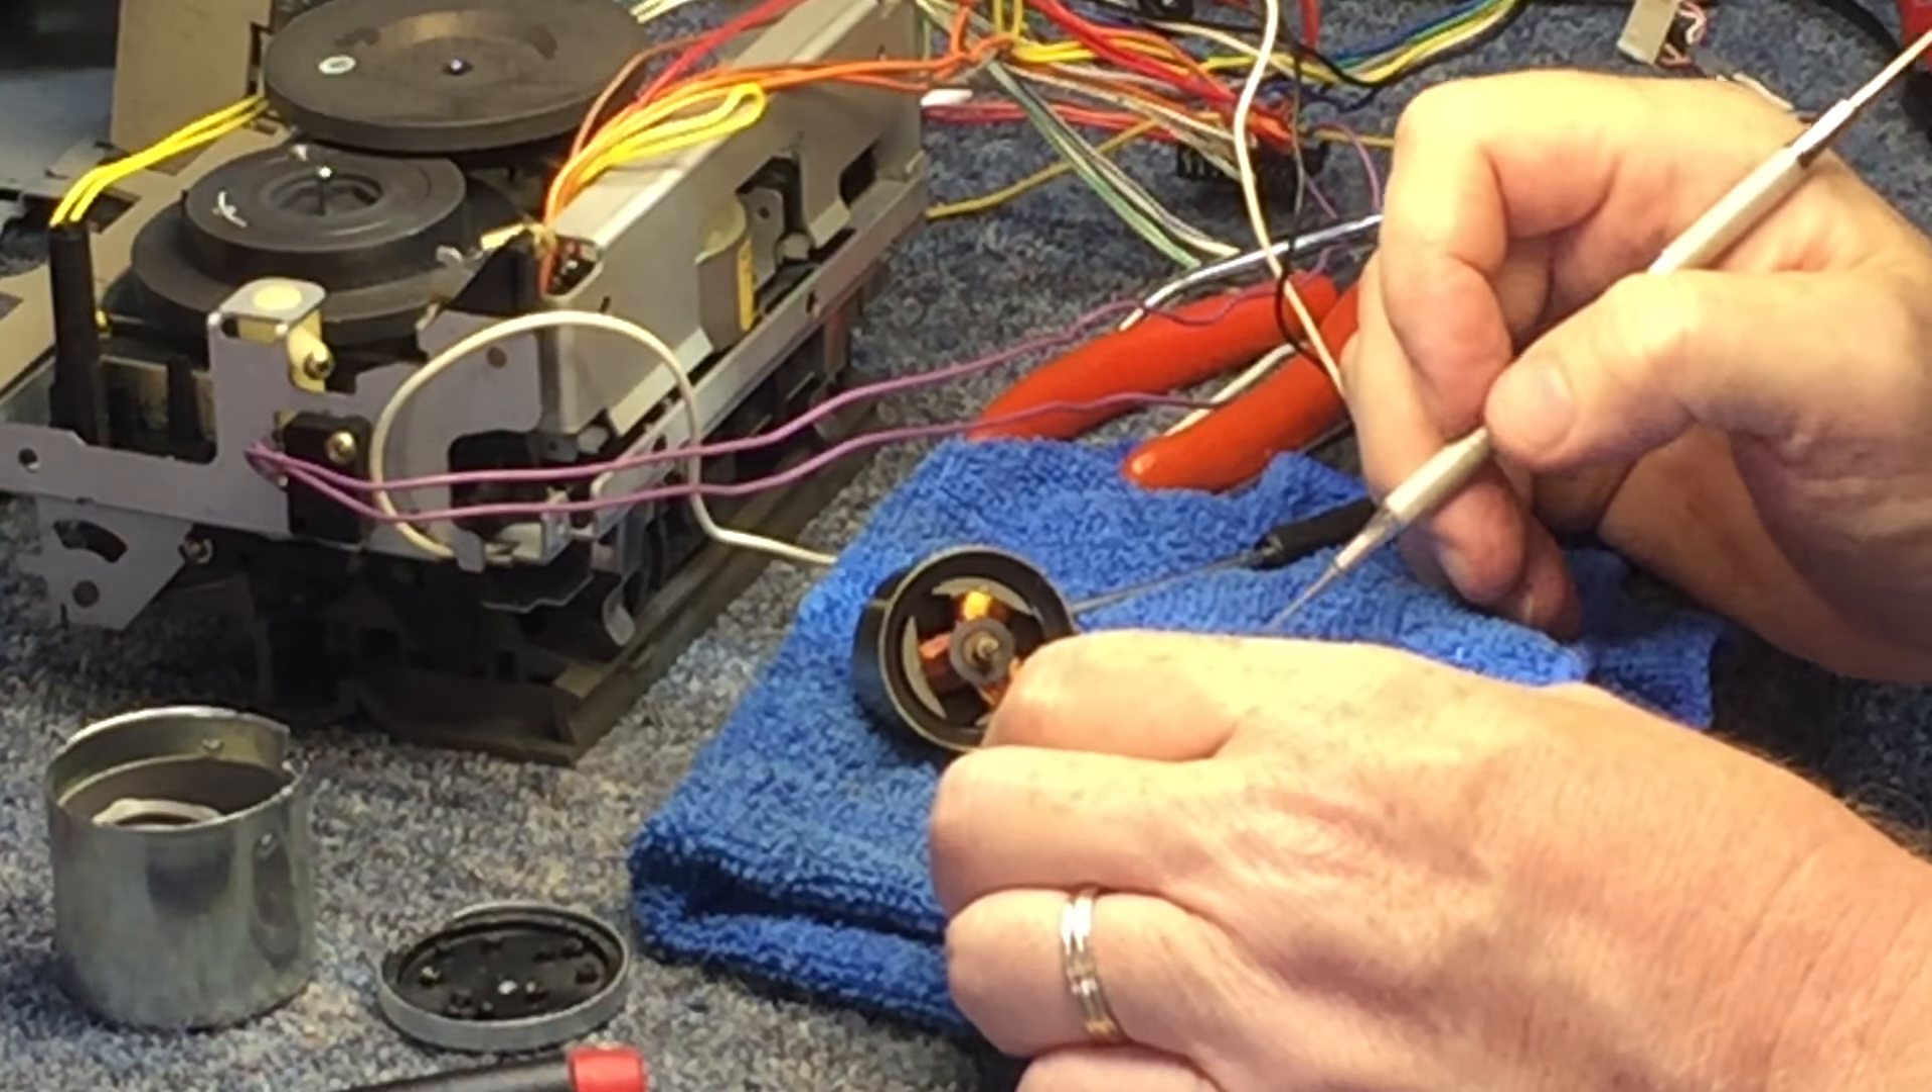All right, we got the motor apart now.